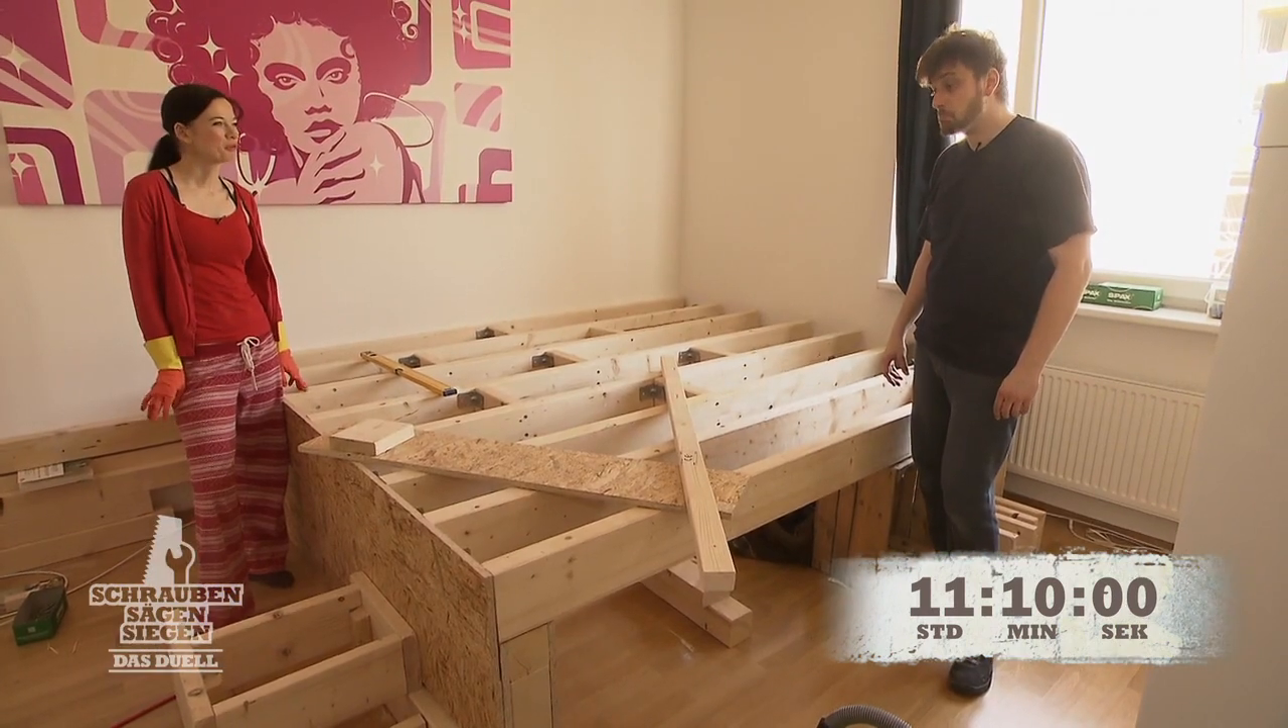Alles ein bisschen unordentlich noch, aber das Grundgerüst vom Podest steht.